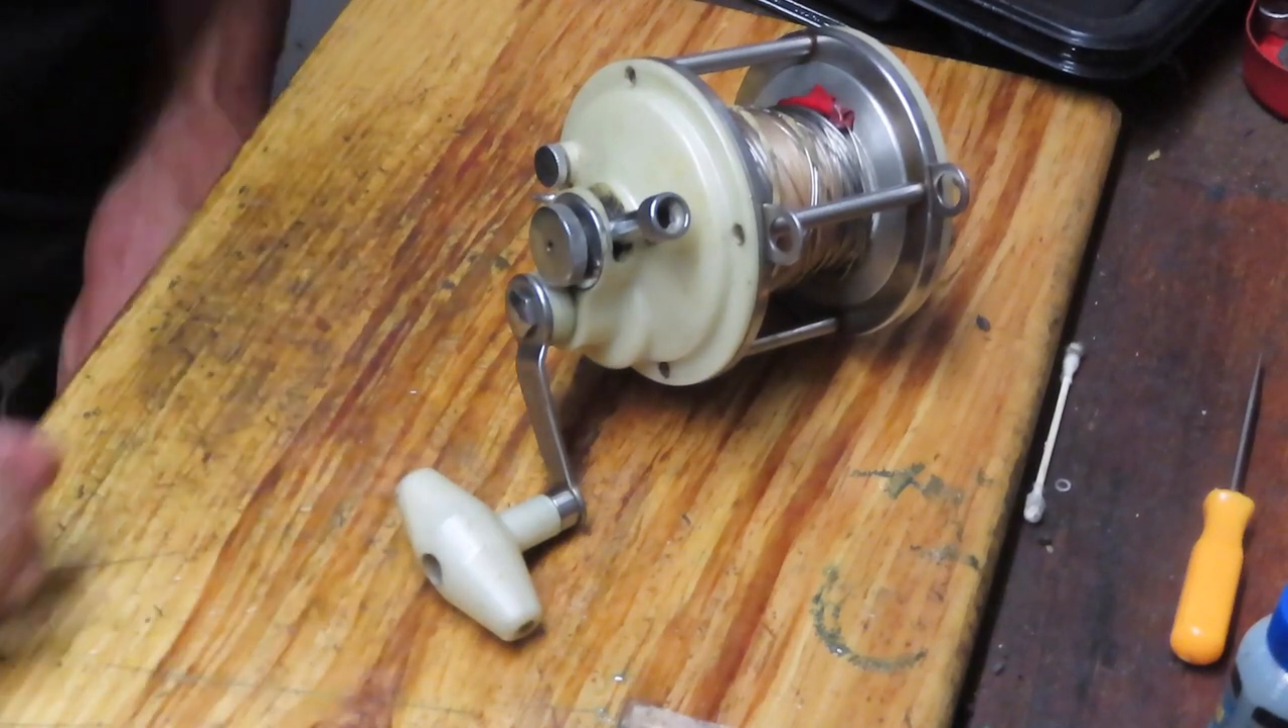So the reel is back together again.